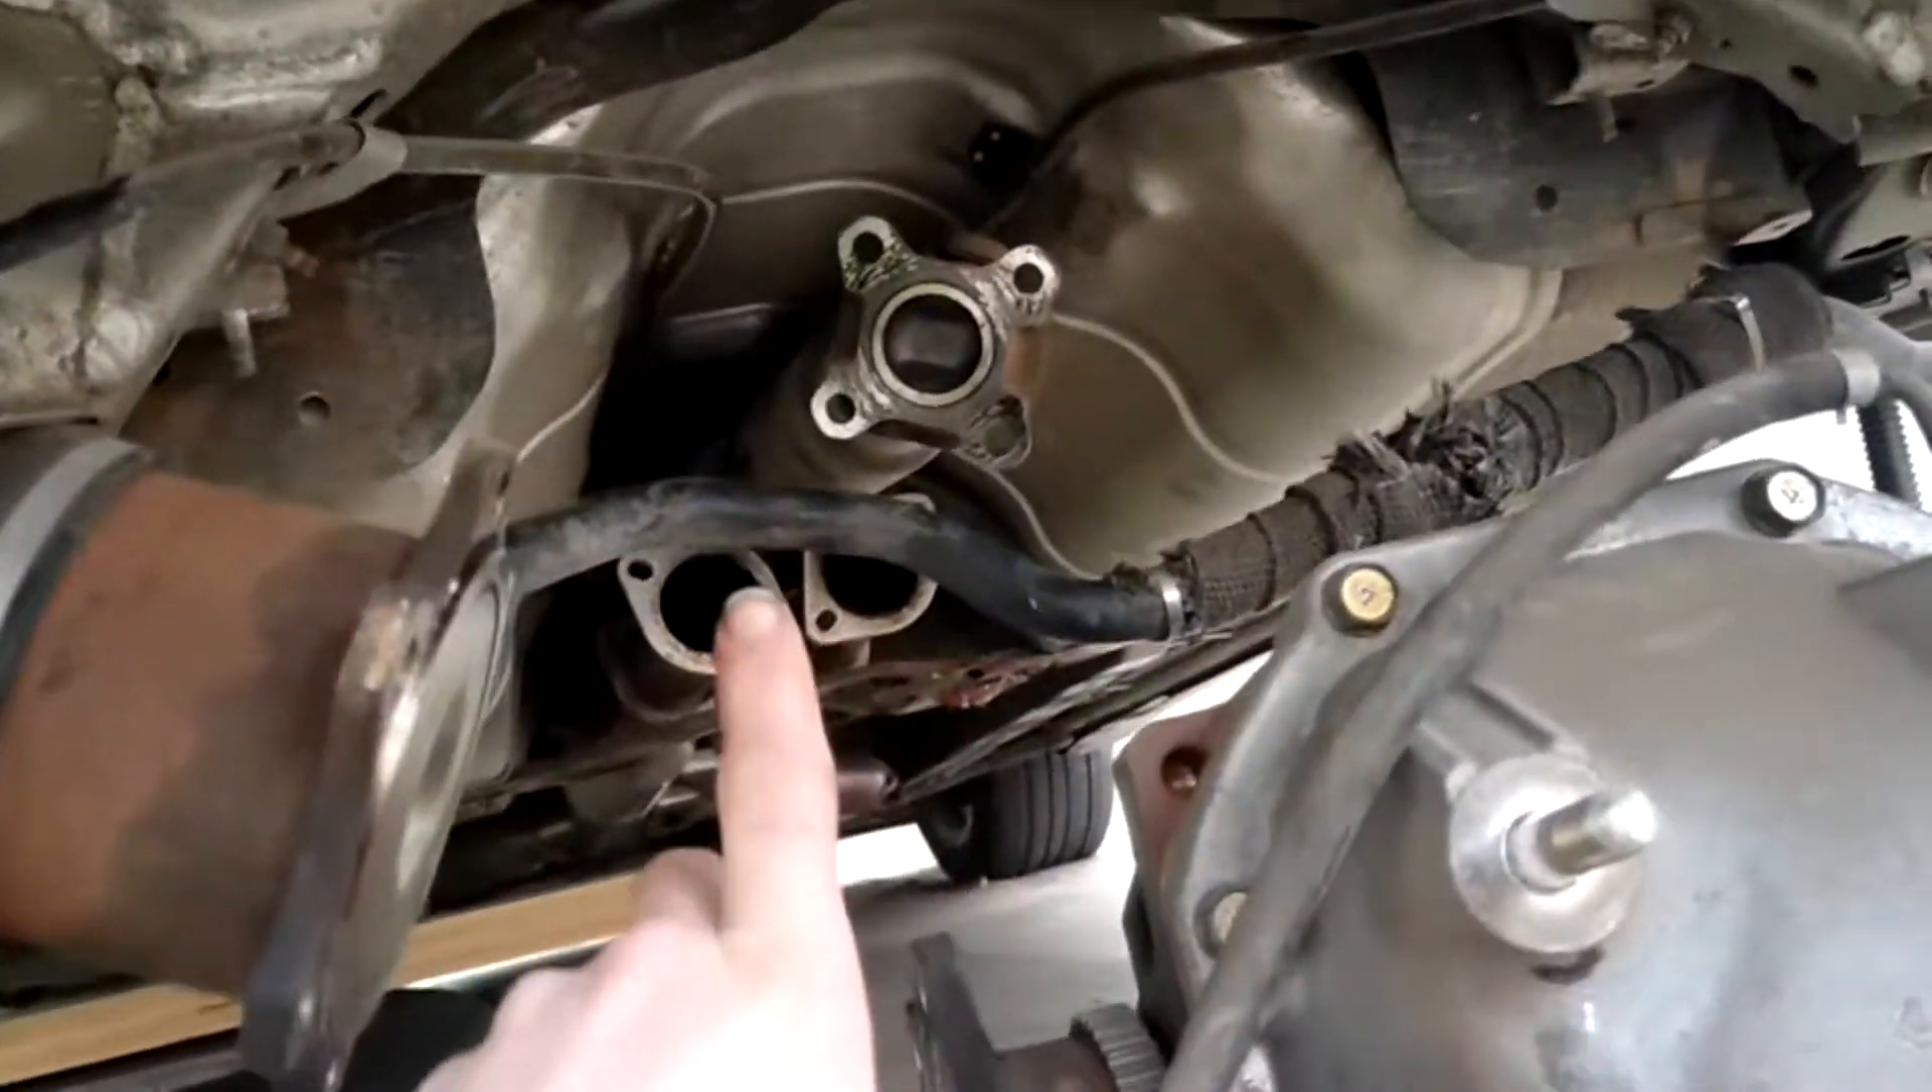I've removed the rear part of the exhaust and the bit further up that goes to those two pipes.